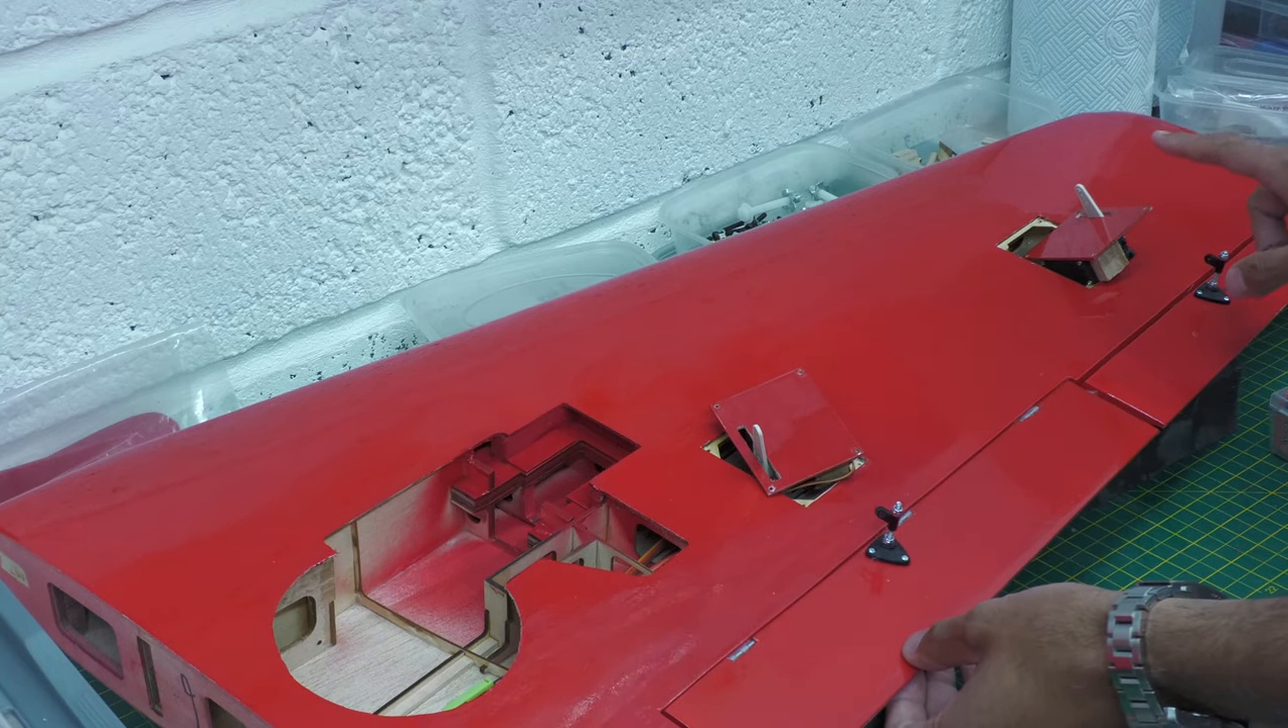As you can see on the flap i've got the control horn.